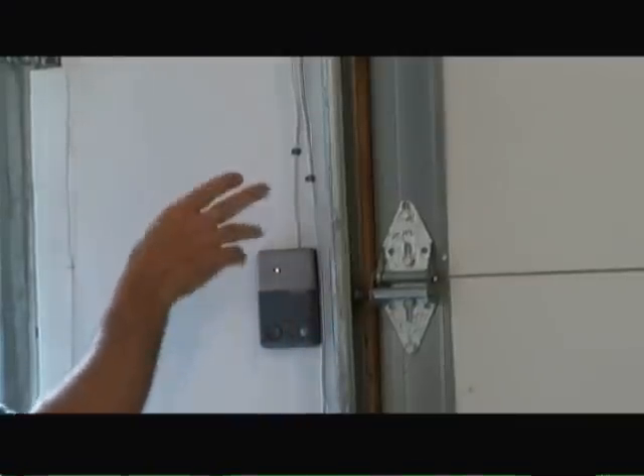I've also attached the door control to the side of the garage door.